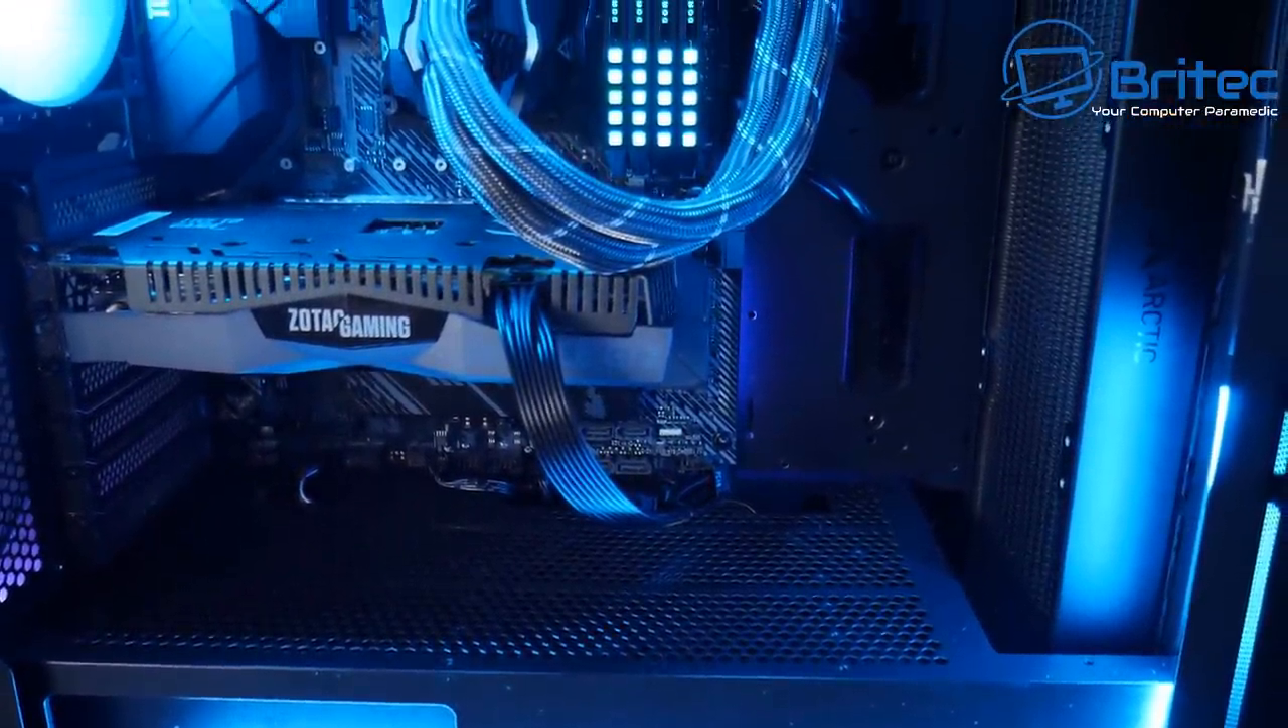There we have the graphics card in here now.